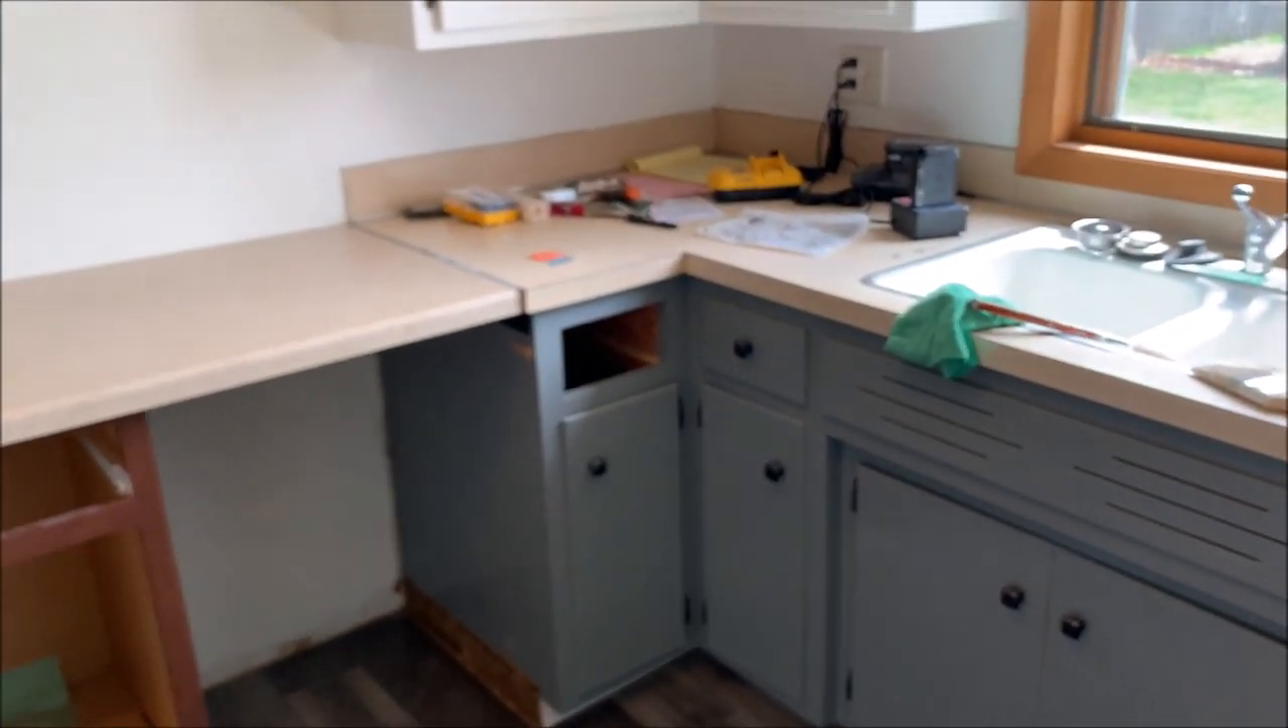The backsplash doesn't go all the way.